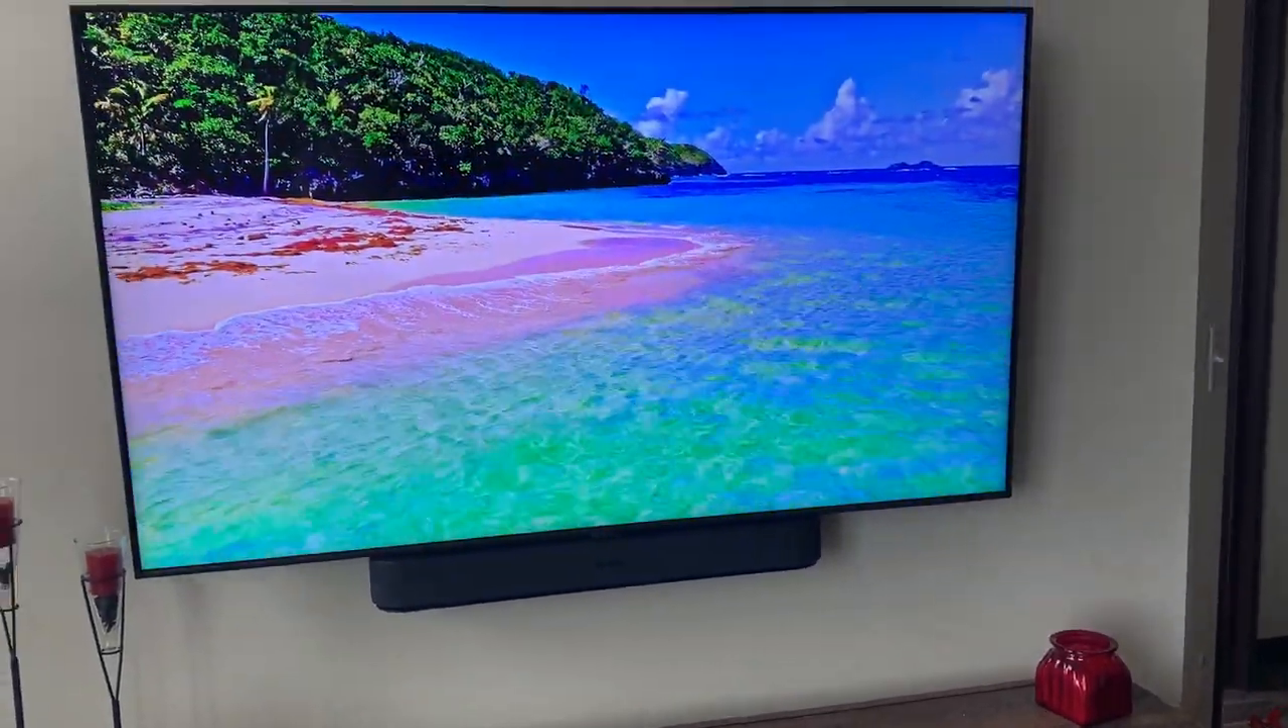Okay, so the sound bar is installed and ready to go.